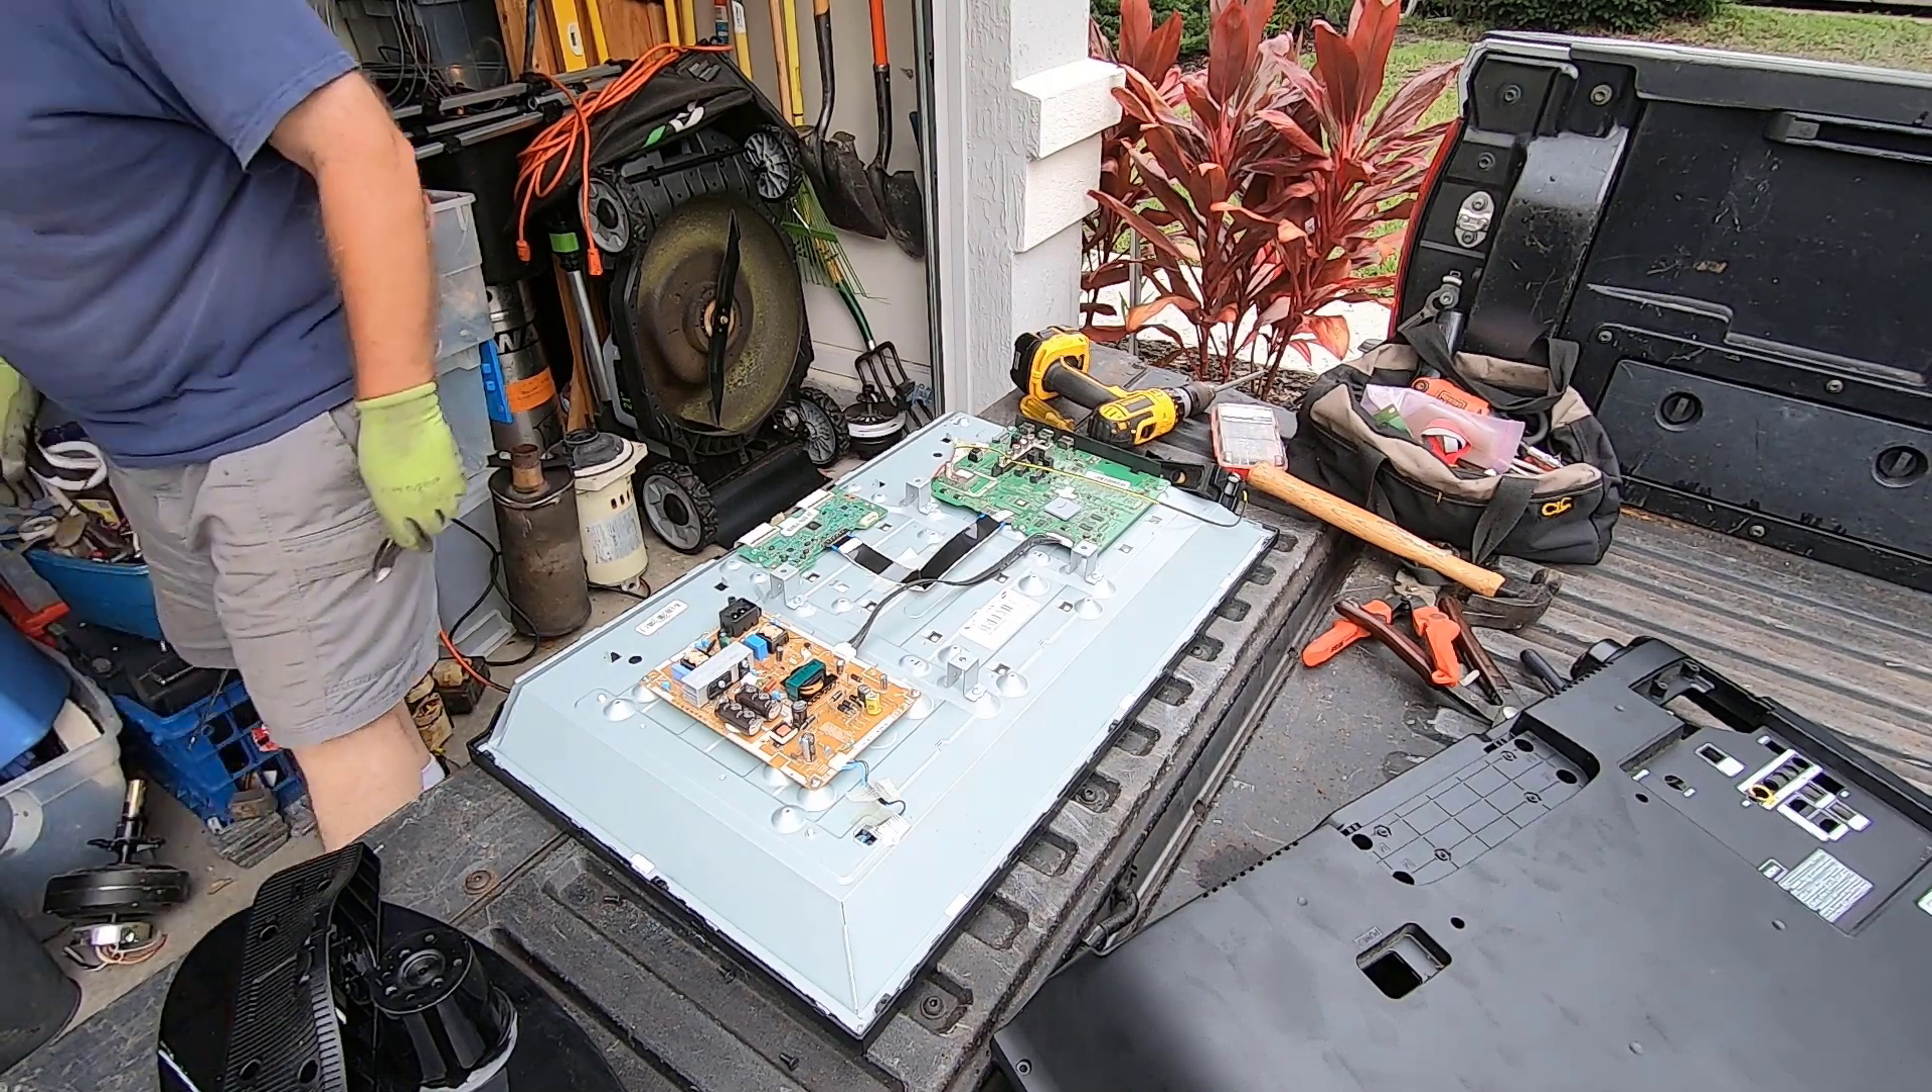I've taken off the back cover and the stand, of course, as you can see, and we're looking at the typical arrangement of power board and t -cons controller boards and stuff on this TV.